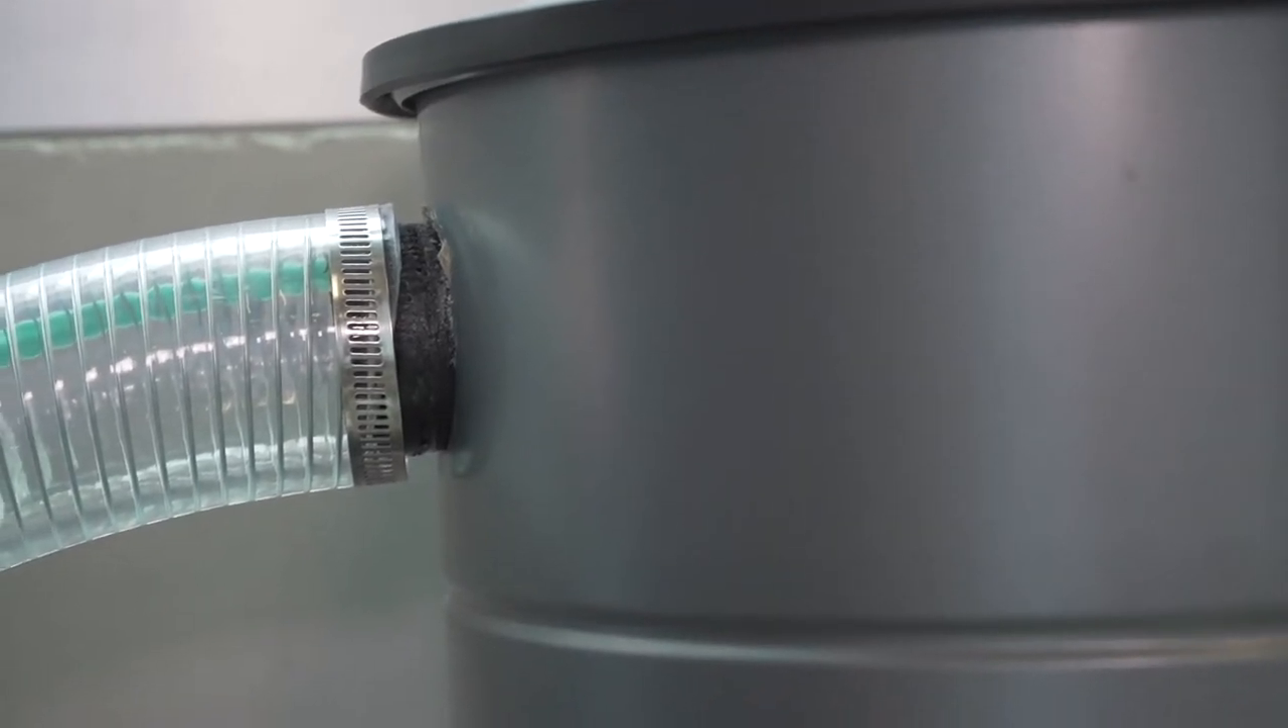And we're going to attach the hose onto the vacuum. And now your hose is attached to your vacuum.